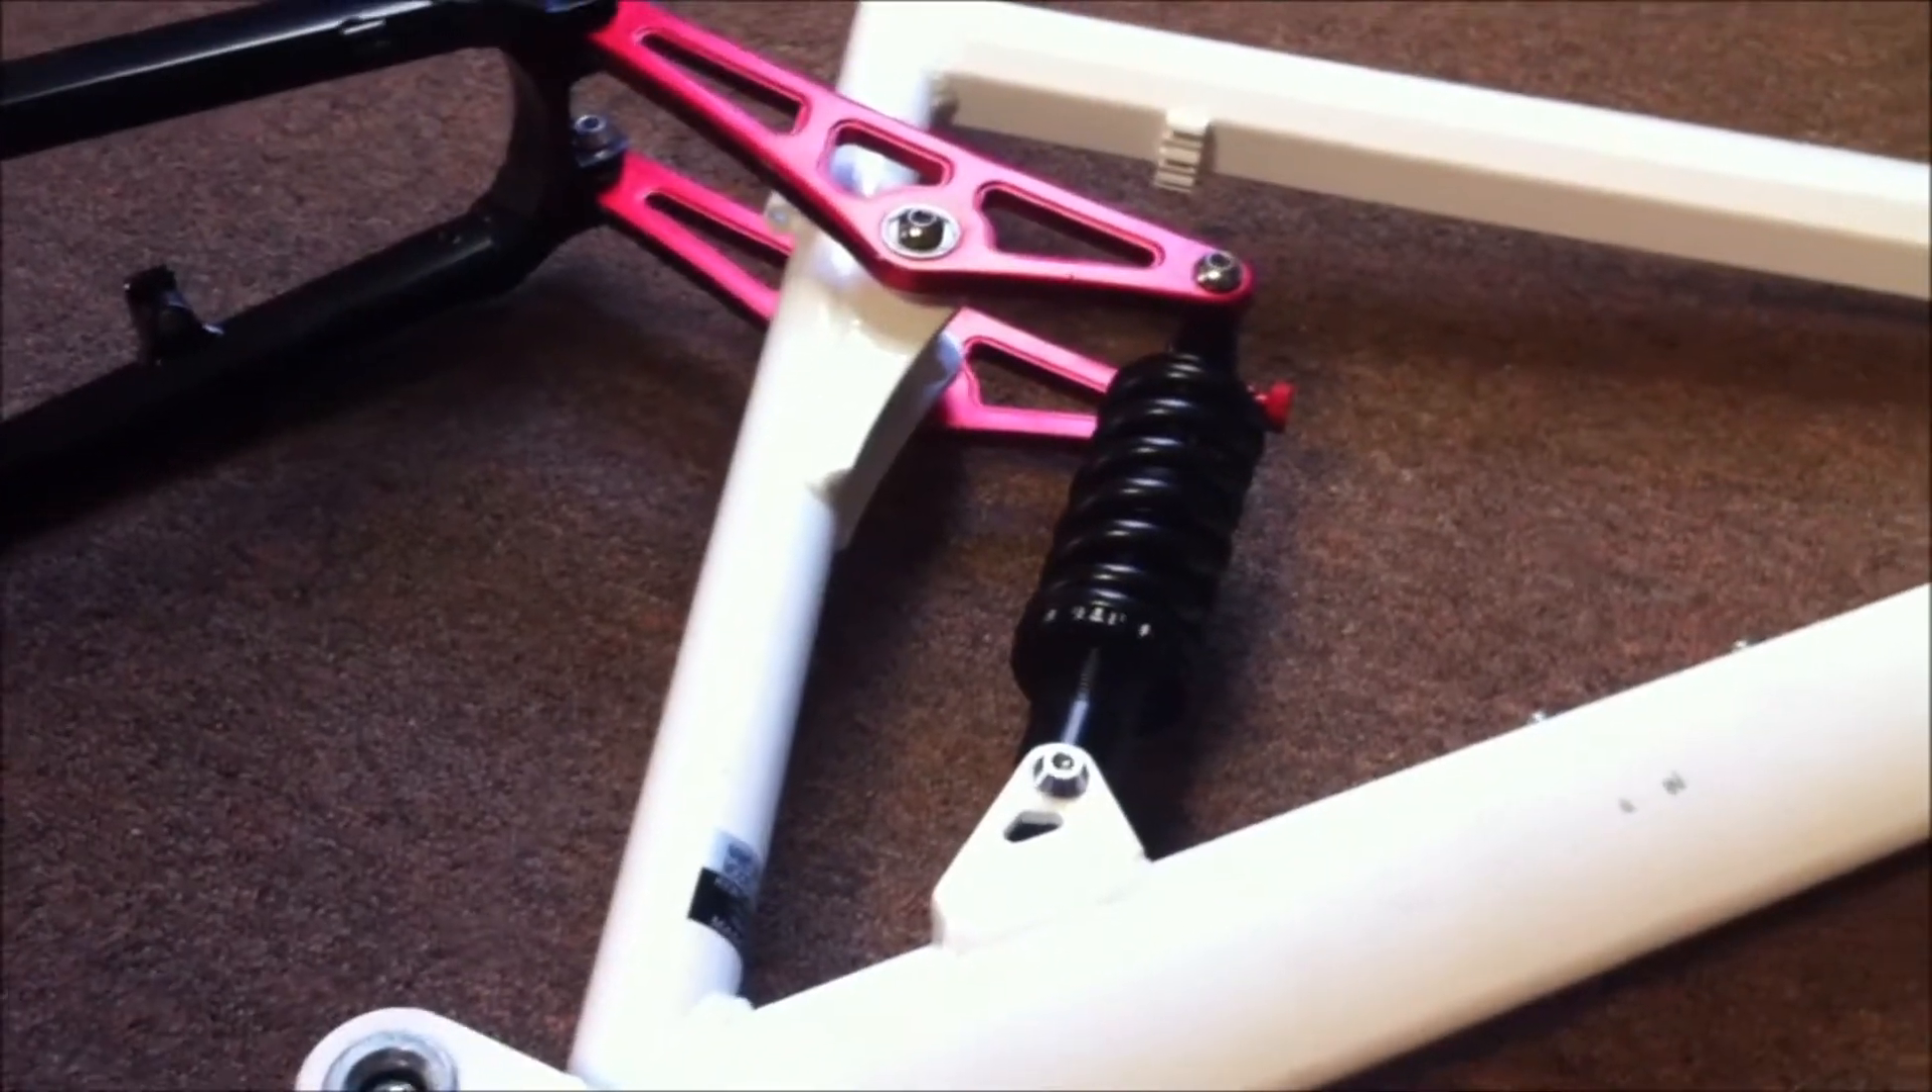That's kind of half the reason I was going back to a full suspension frame was to get a little more triangle room, but Okay, I got the shock installed.